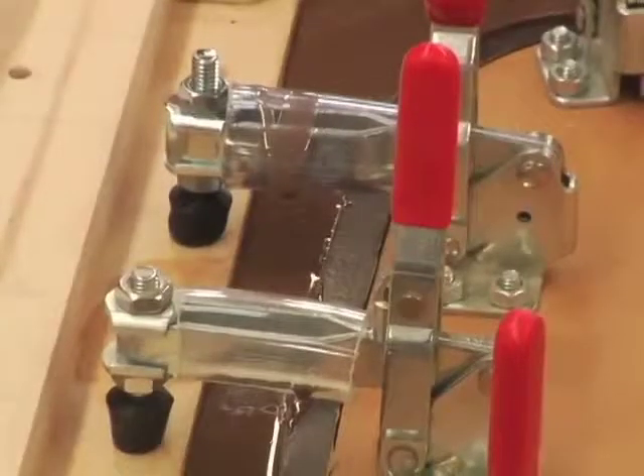We've protected the clamps for reuse with clear vinyl tubing.